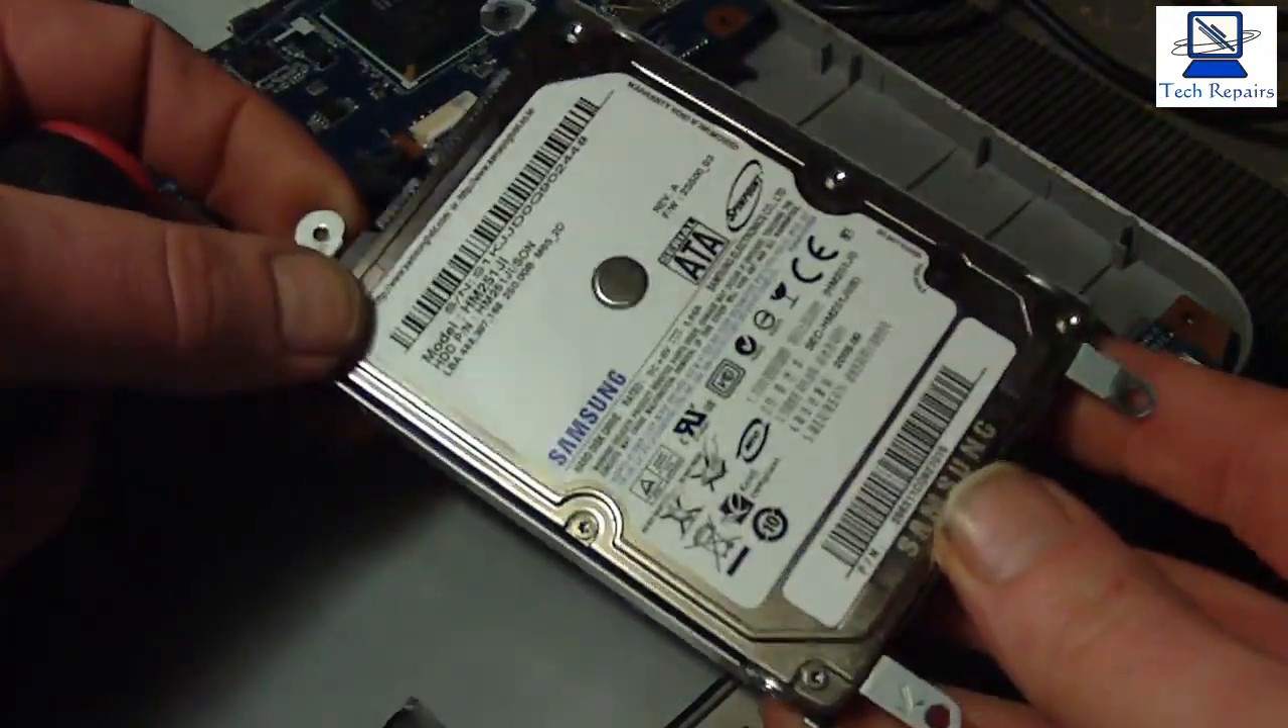That's the hard drive out of the case.